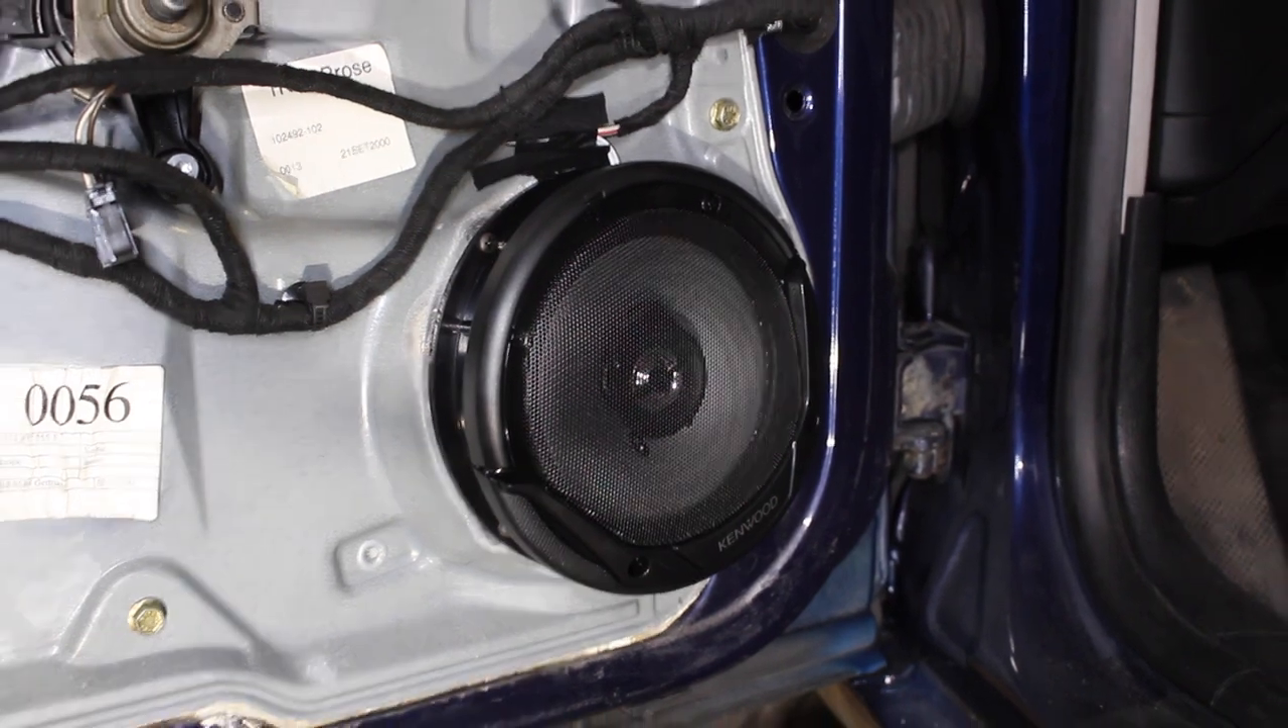Now, before we install the door panel back on the door, the speaker install is completely done at this point. Now, before you install the door back on the car, you want to see if the speaker works.